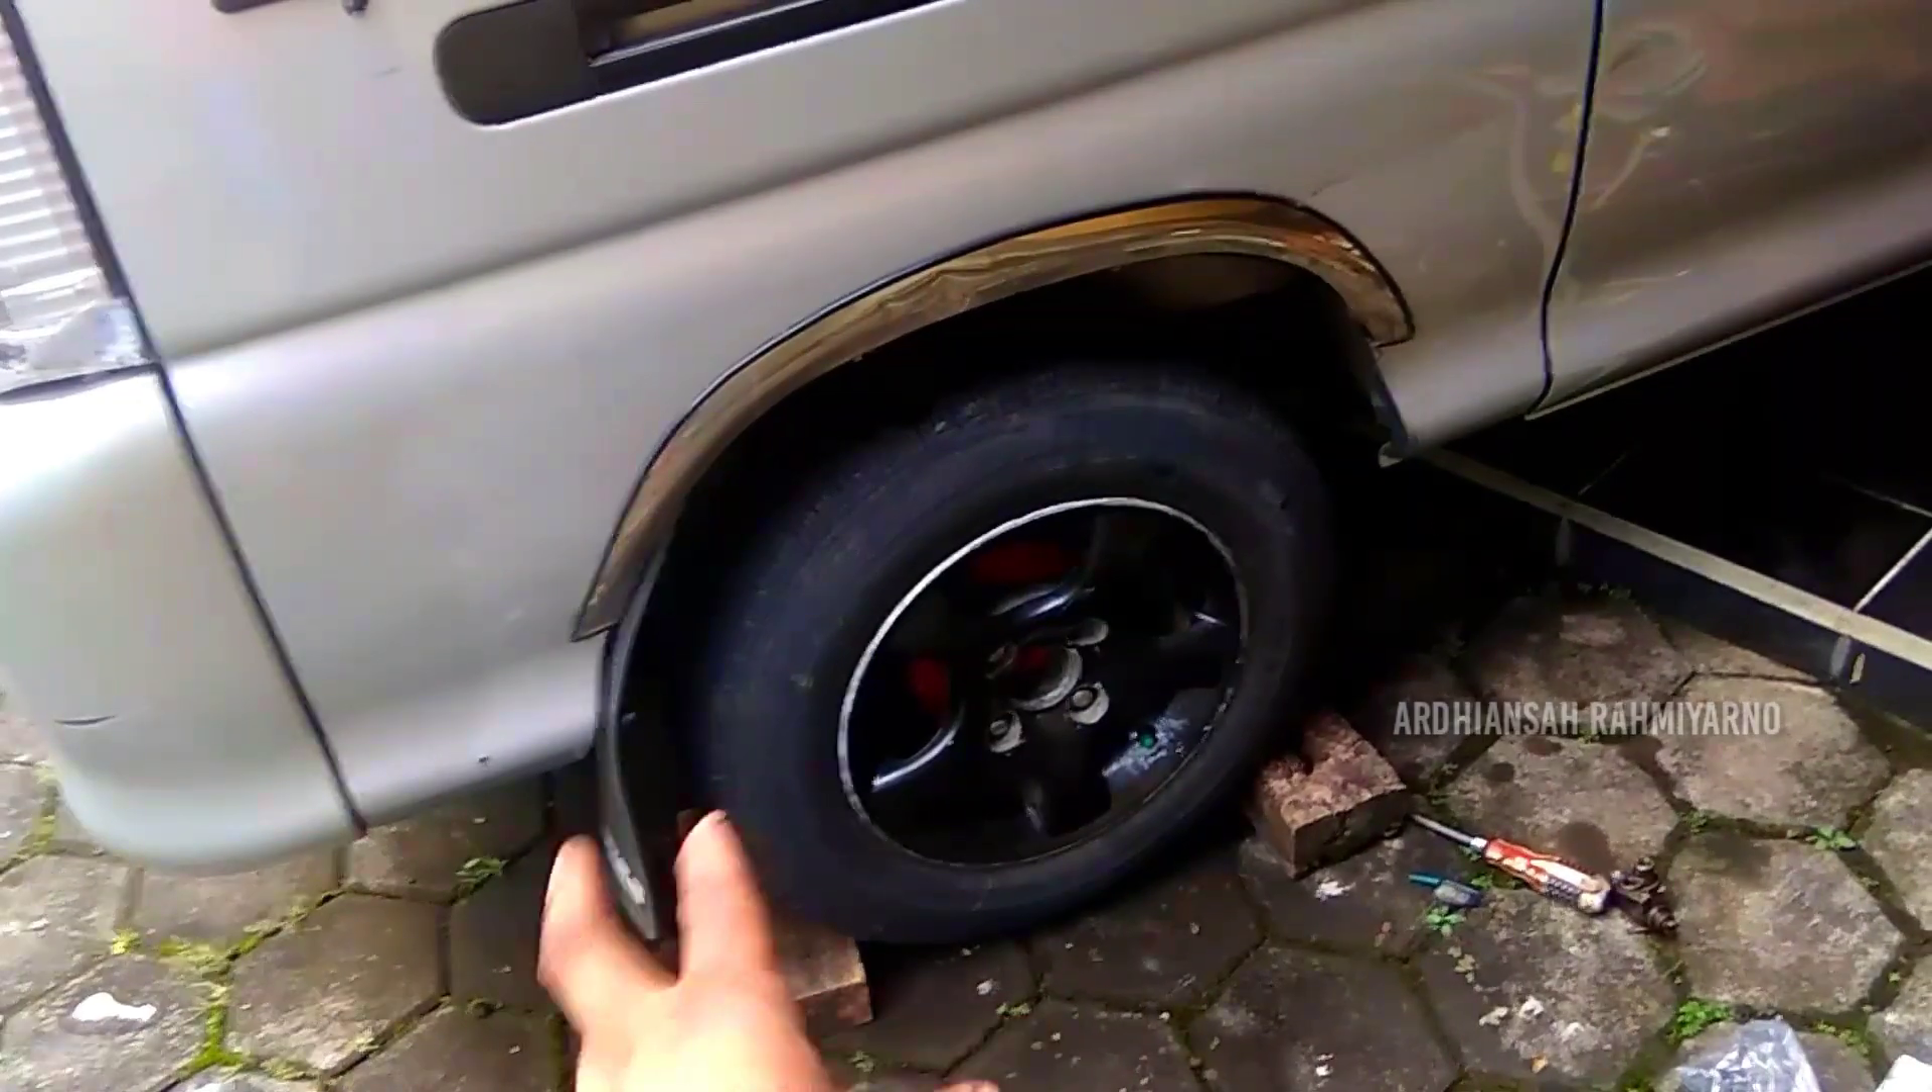Pasang Kembali Roda Nah Ini Sudah Terpasang Semua Teman Teman.